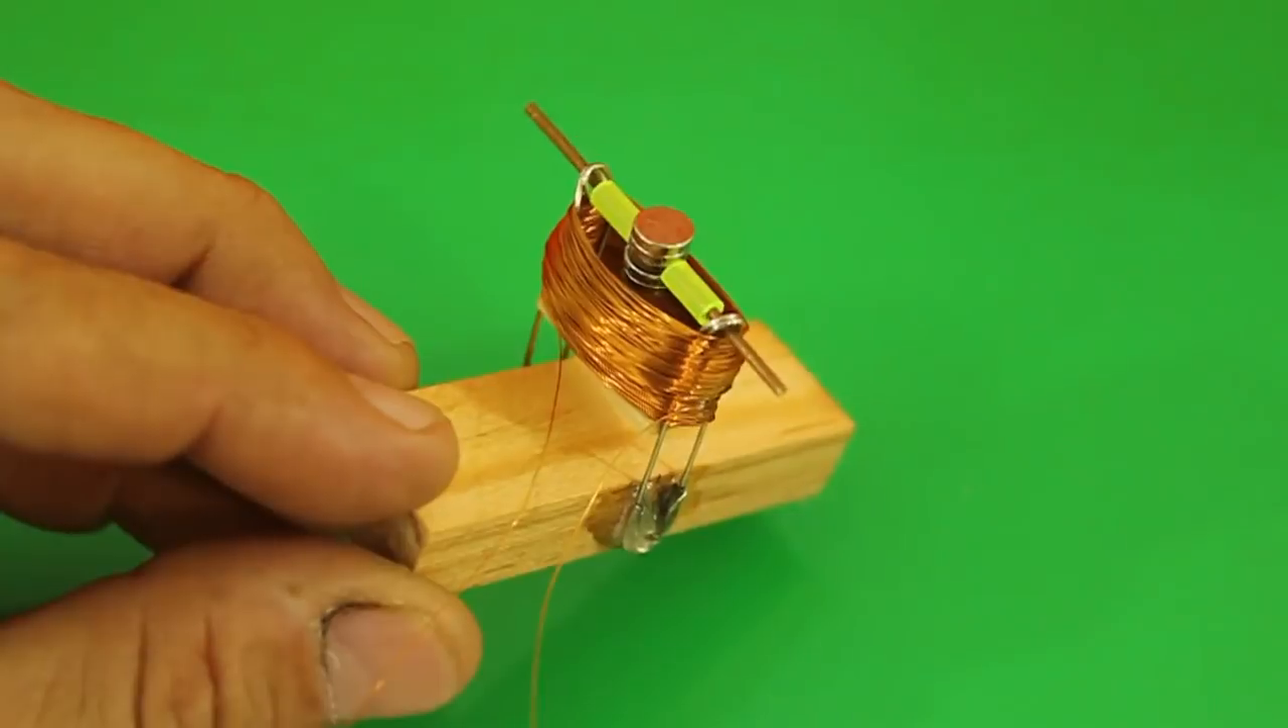The two pieces of plastic tubing prevent lateral movement of the rotor and now let's make the coil. With the coil in place the motor is ready.